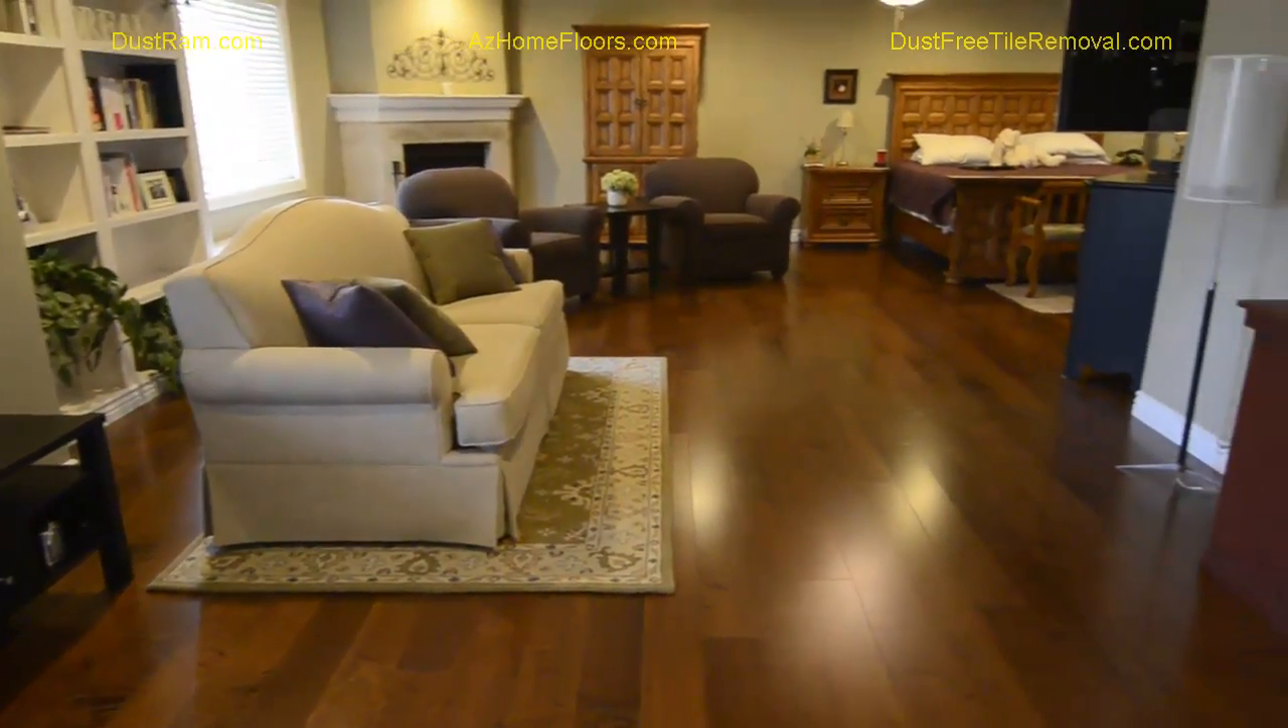Well, this is the completed master bedroom area. As you can see, it has completely changed the whole look, having this wood floor in here.